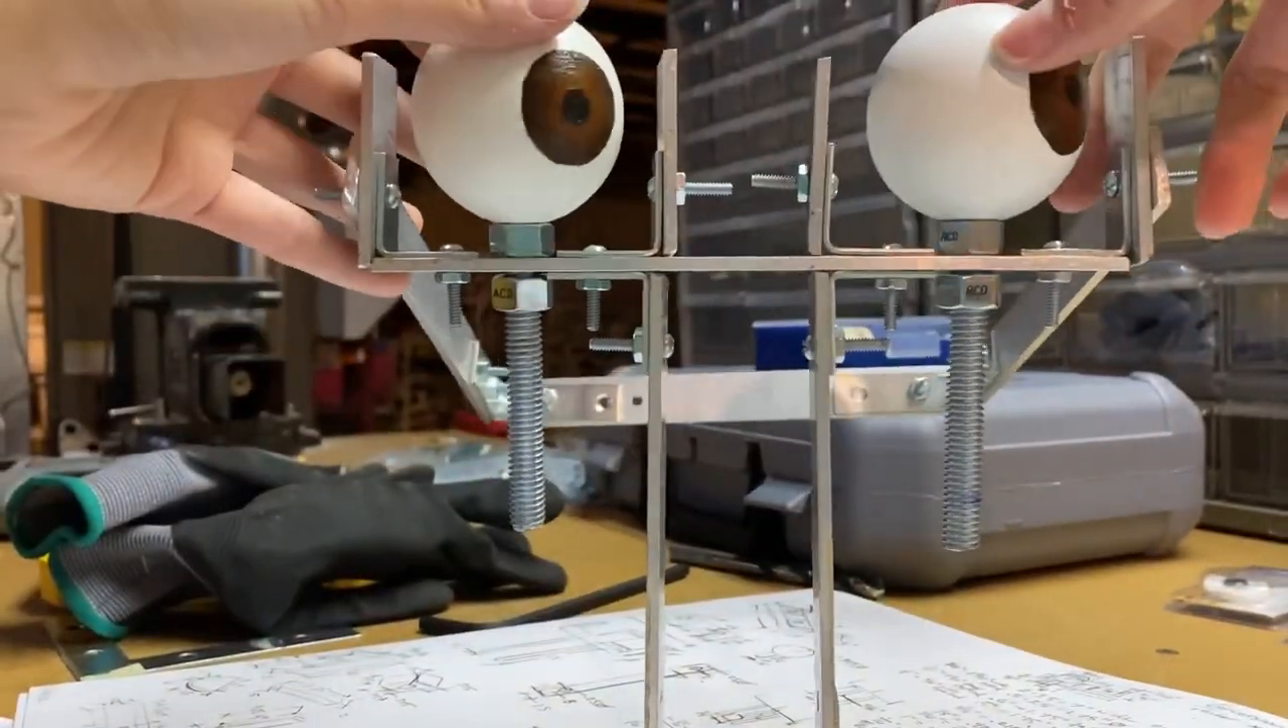Here's what it looks like with the eyes on.